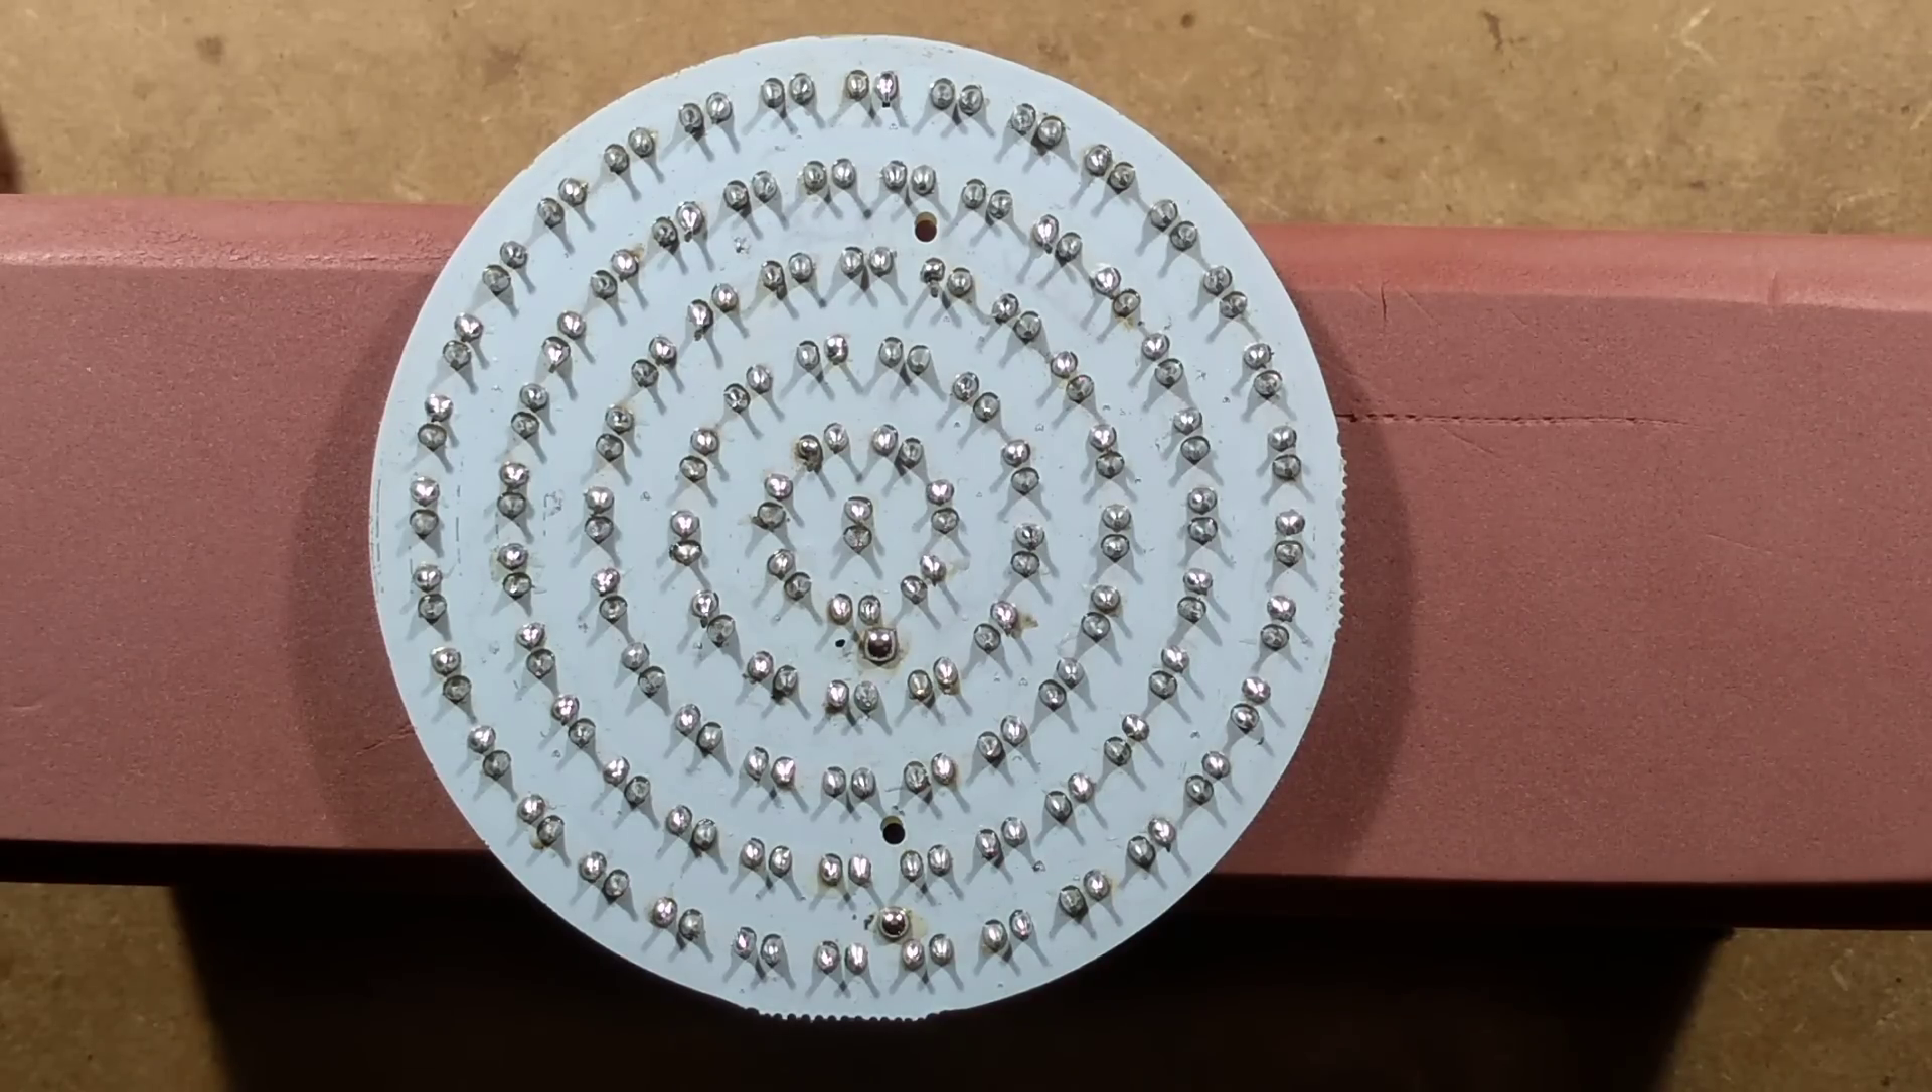And that's me finished I think I've got just about every solder joint there.